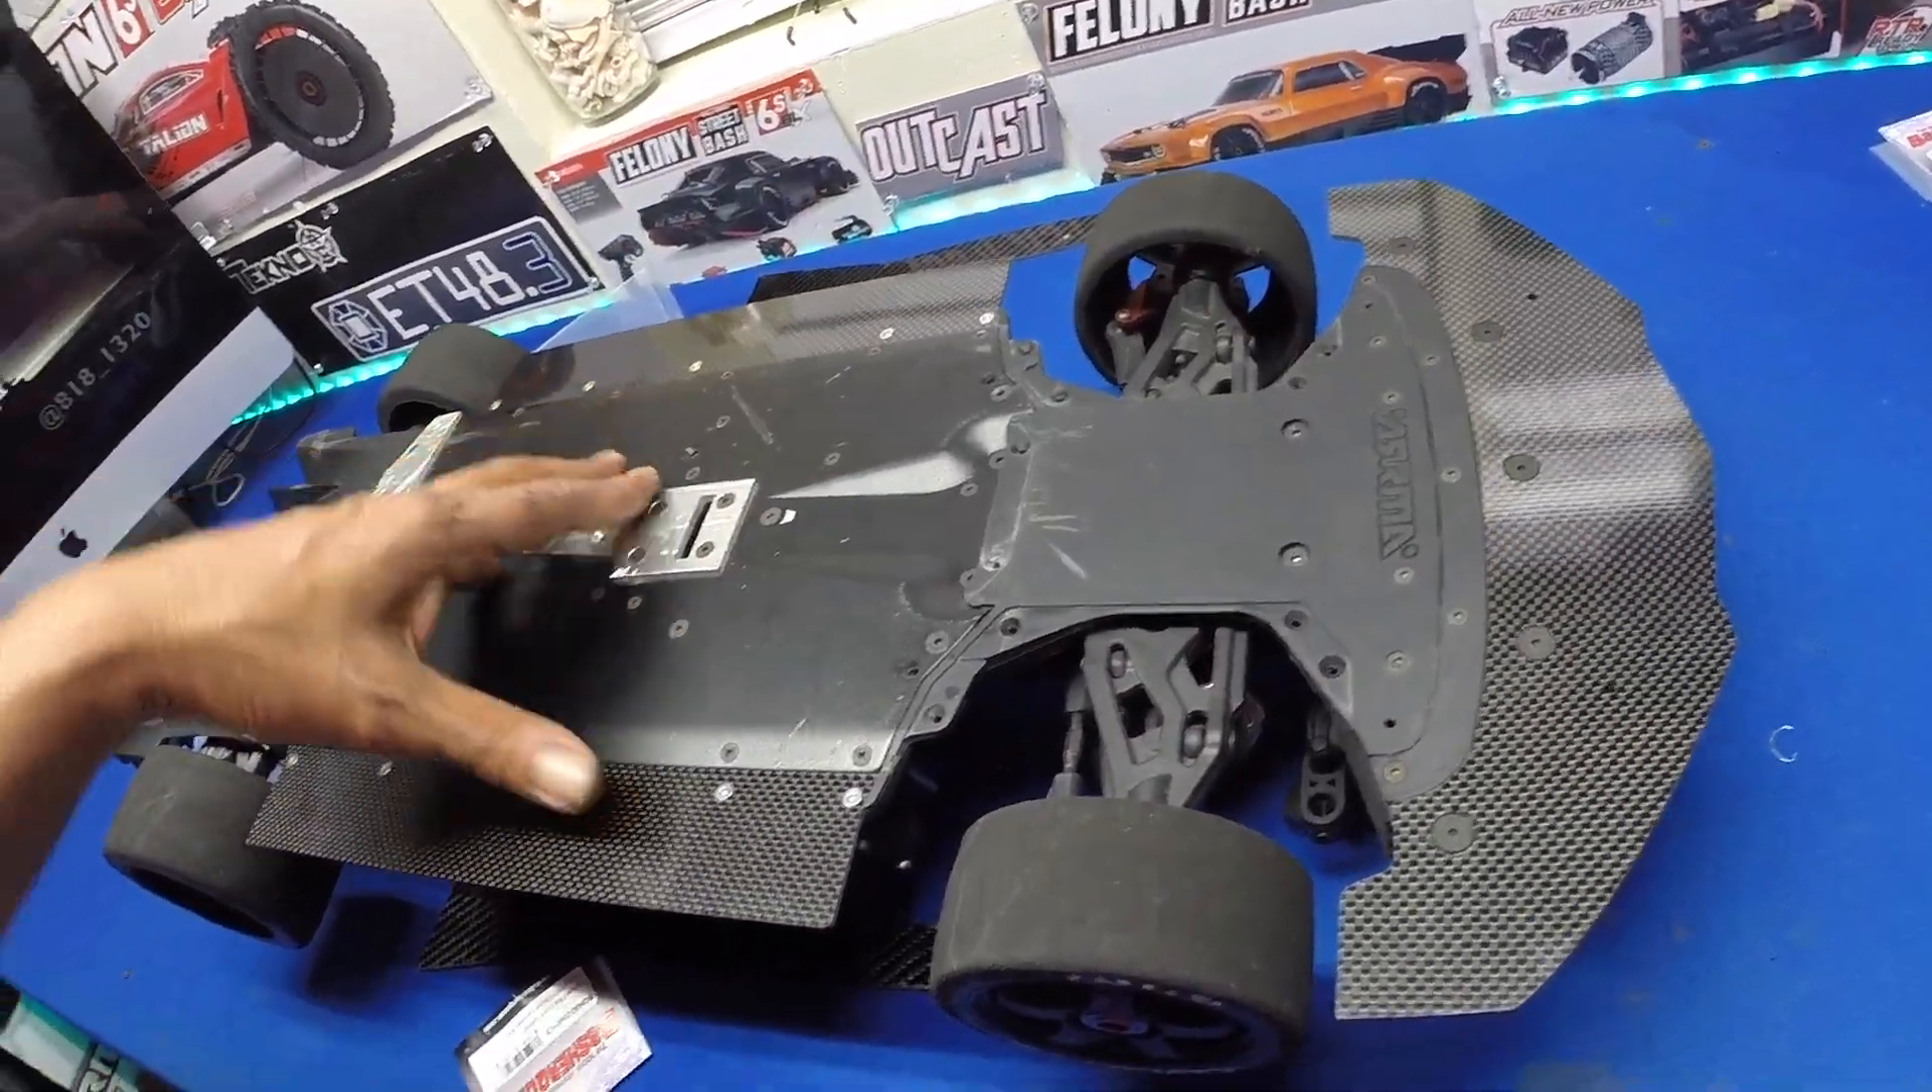The bottom is complete. We've got the front and the side skirts on.